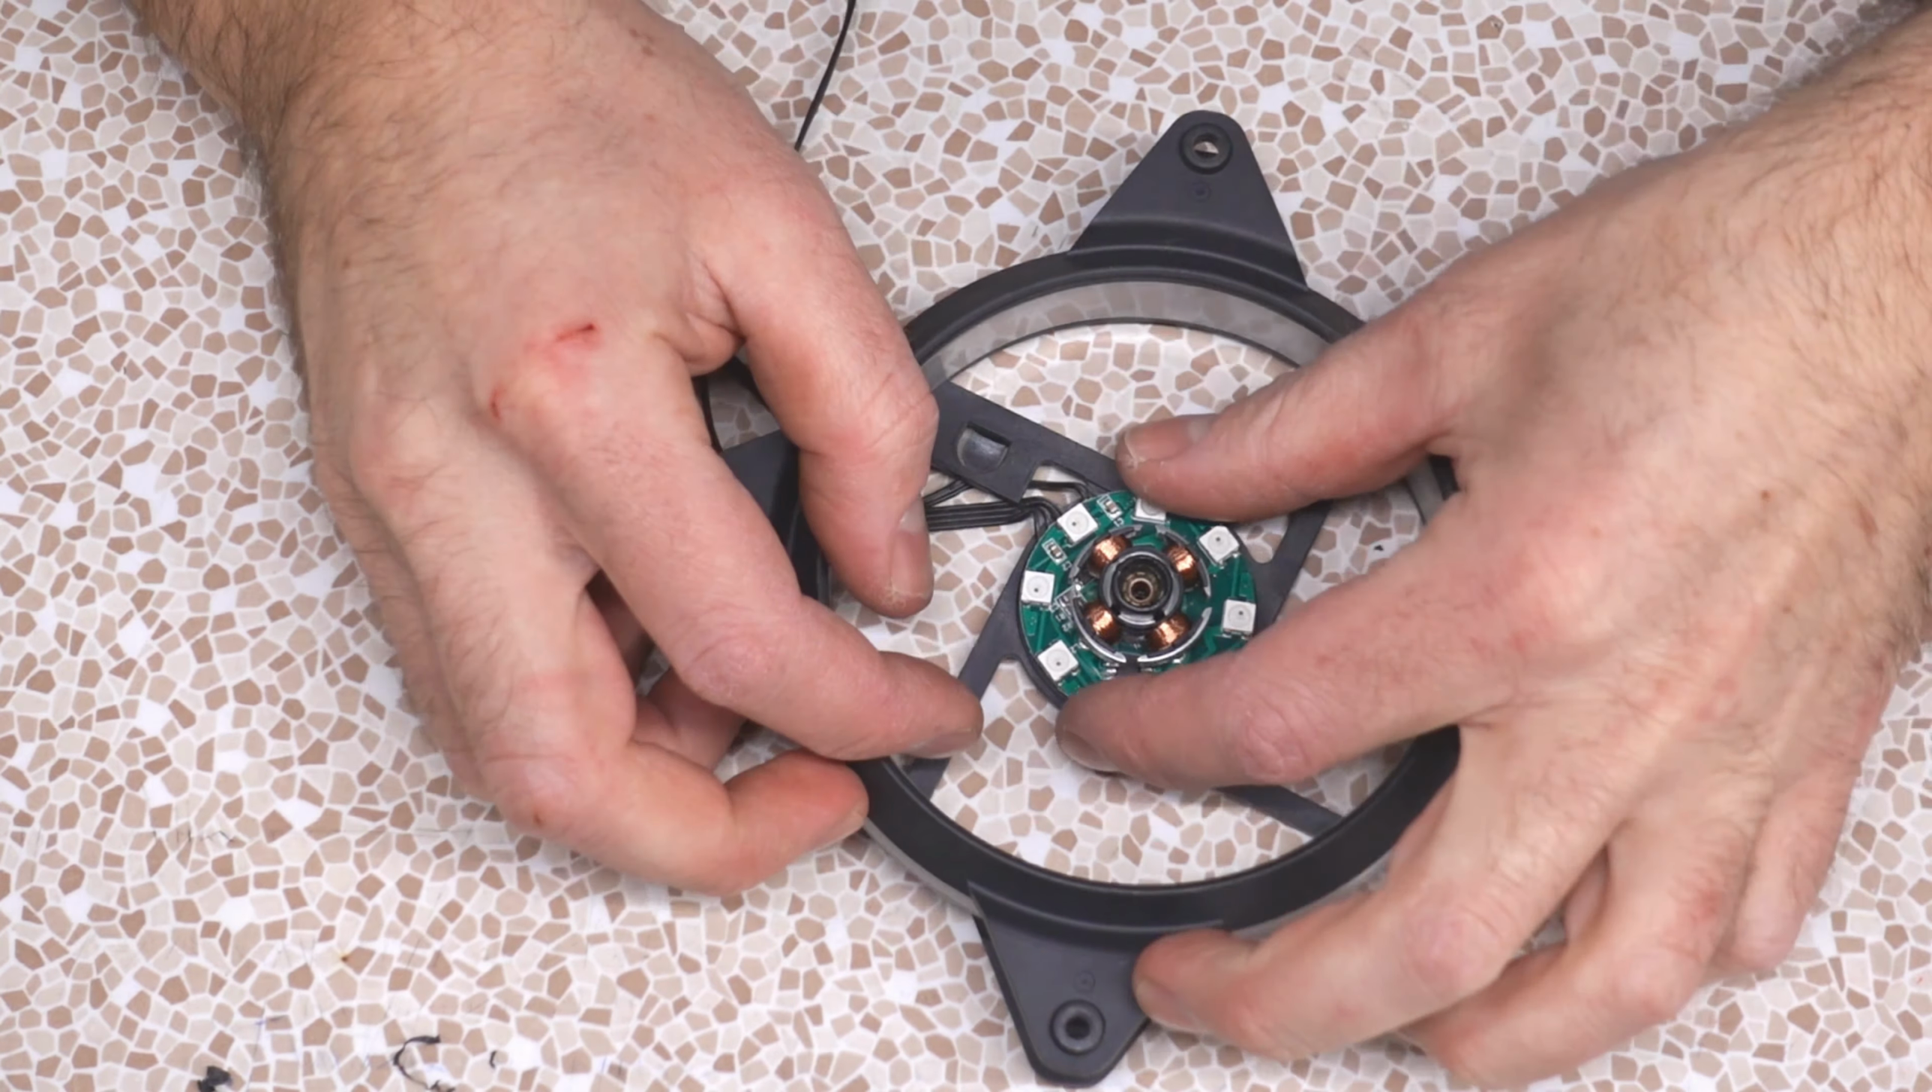I got the fan assembly apart.